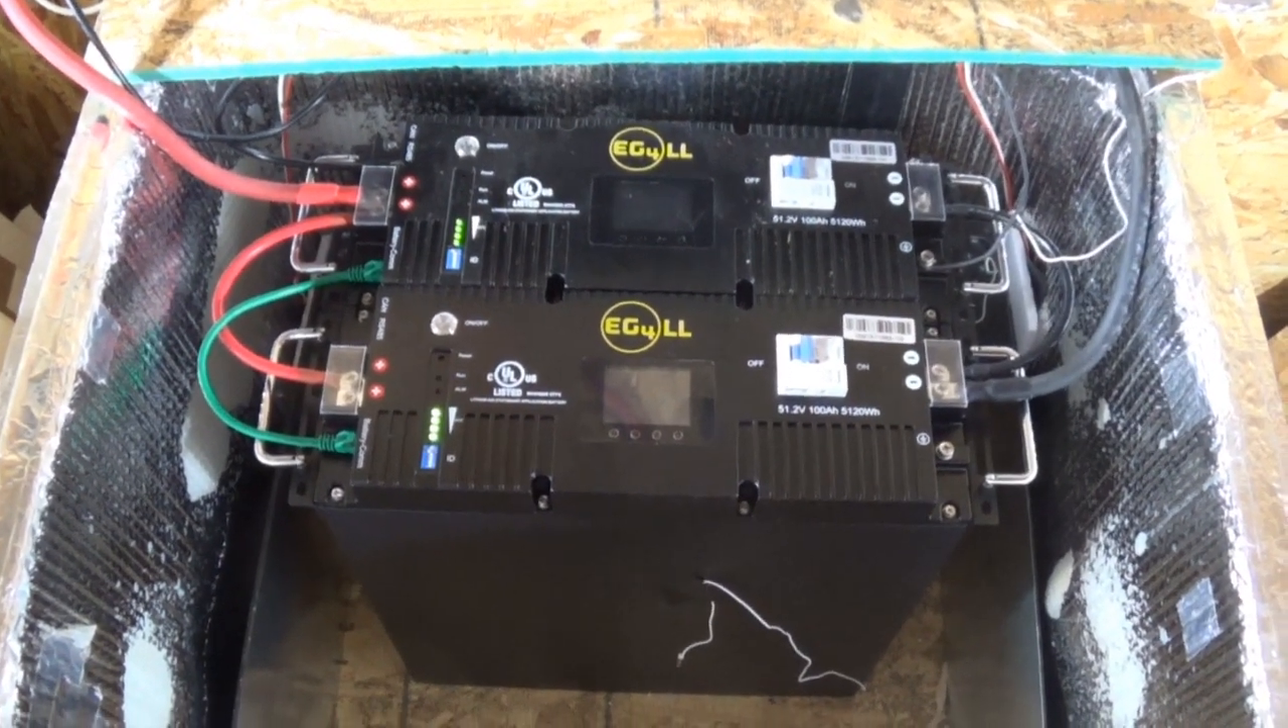I got both batteries hooked up 48 volts 100 amp each one.